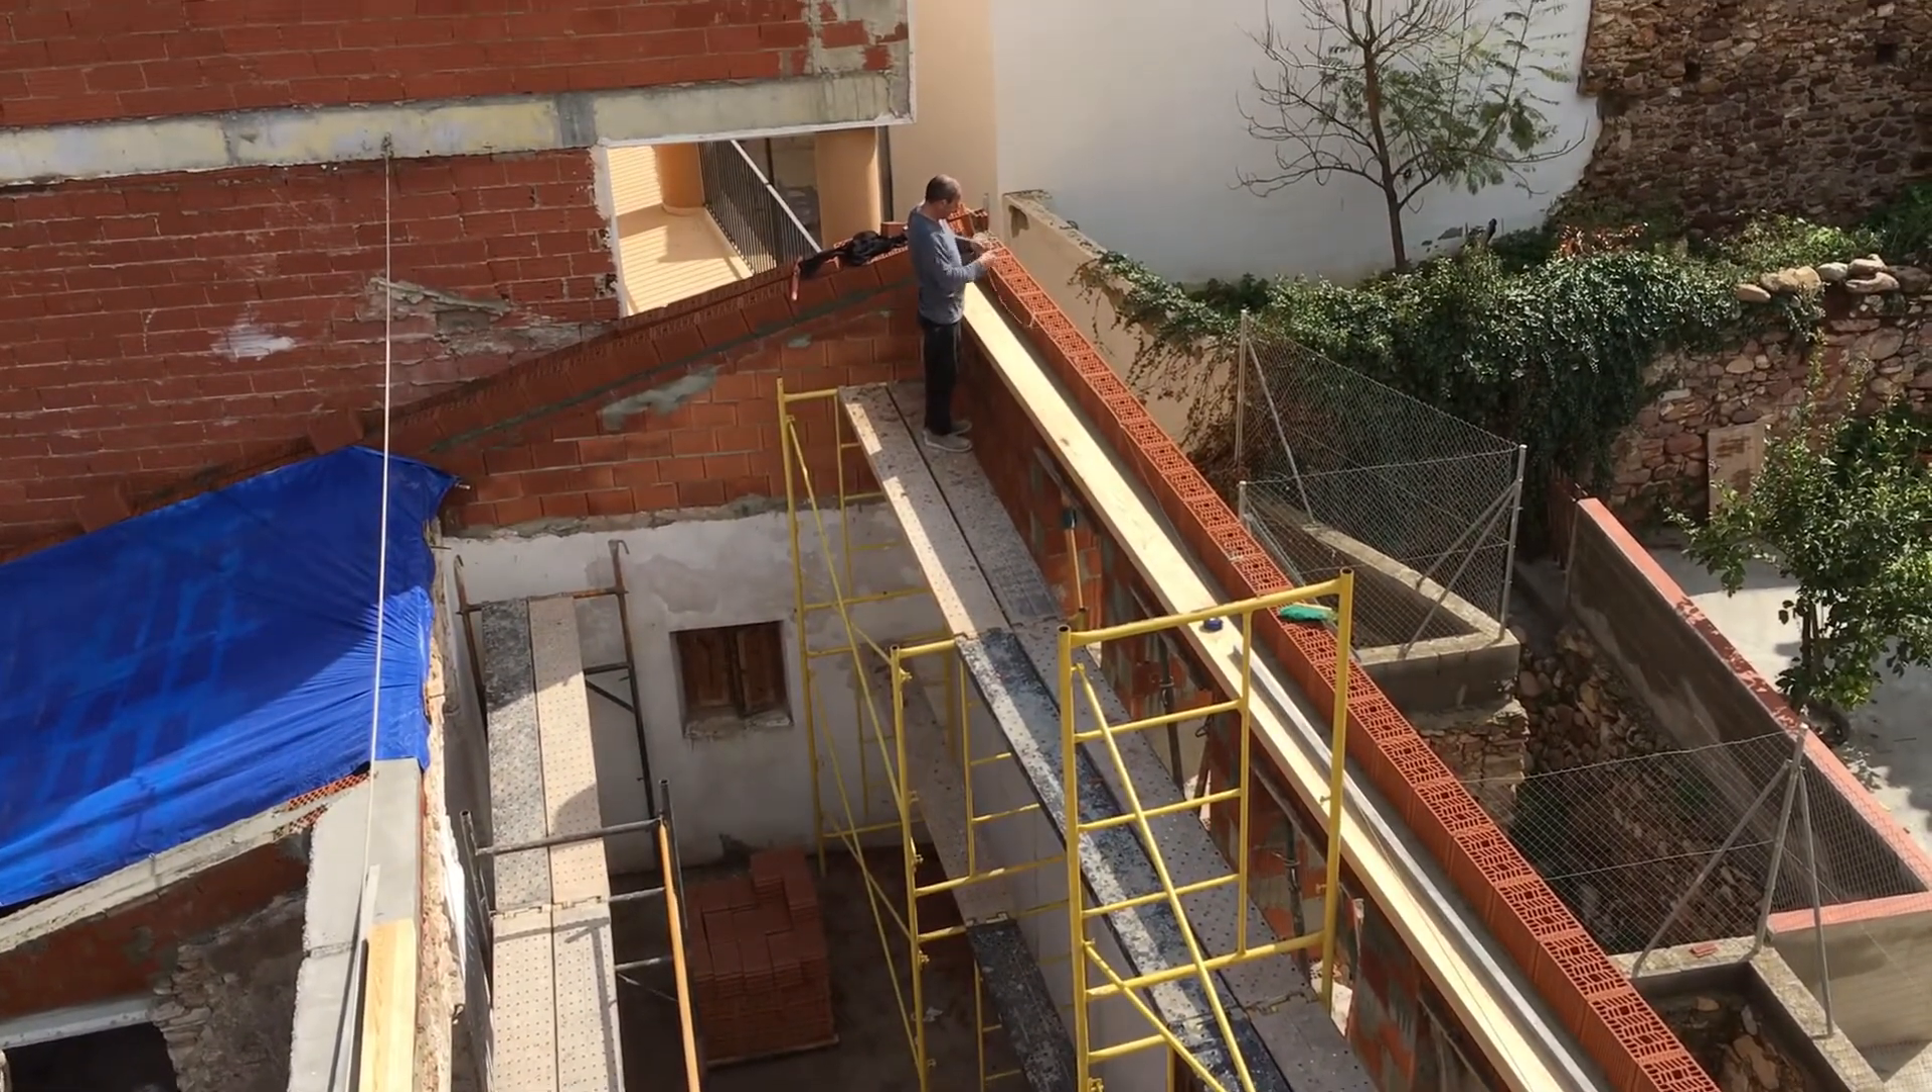The walls have all been finished now and the roof is ready to go on.